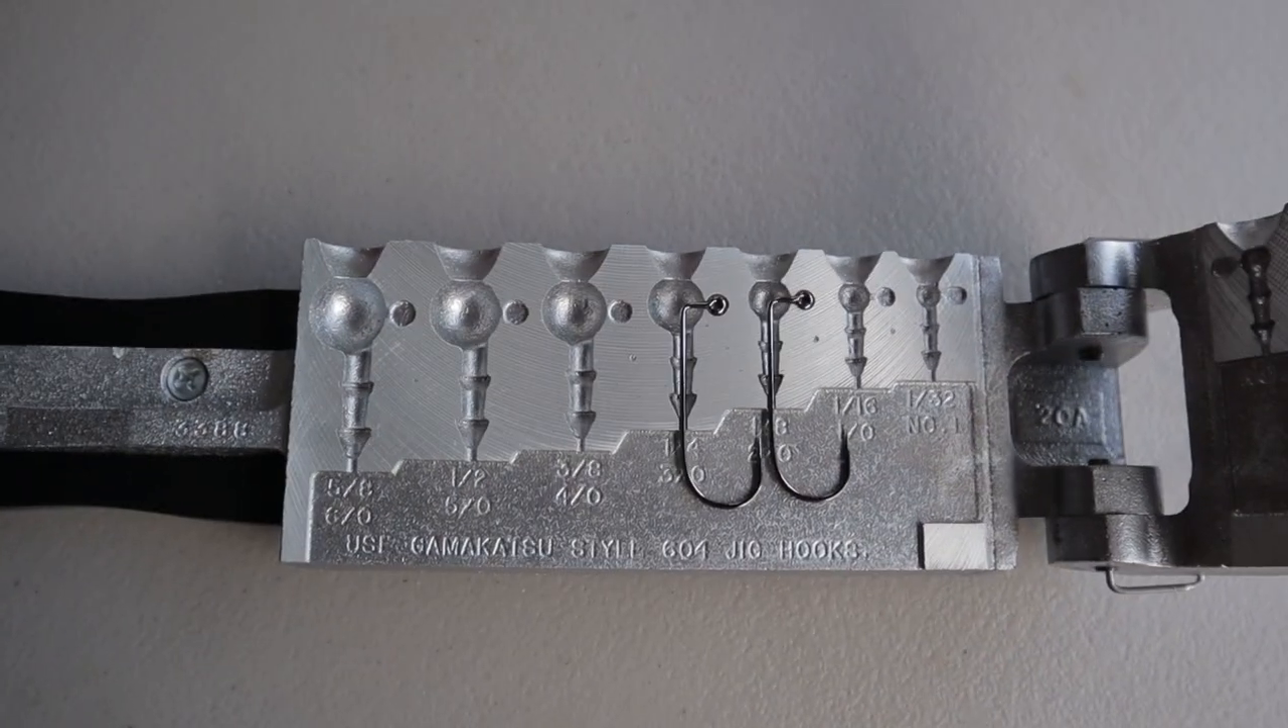So we got our two hooks laid in our mold there.